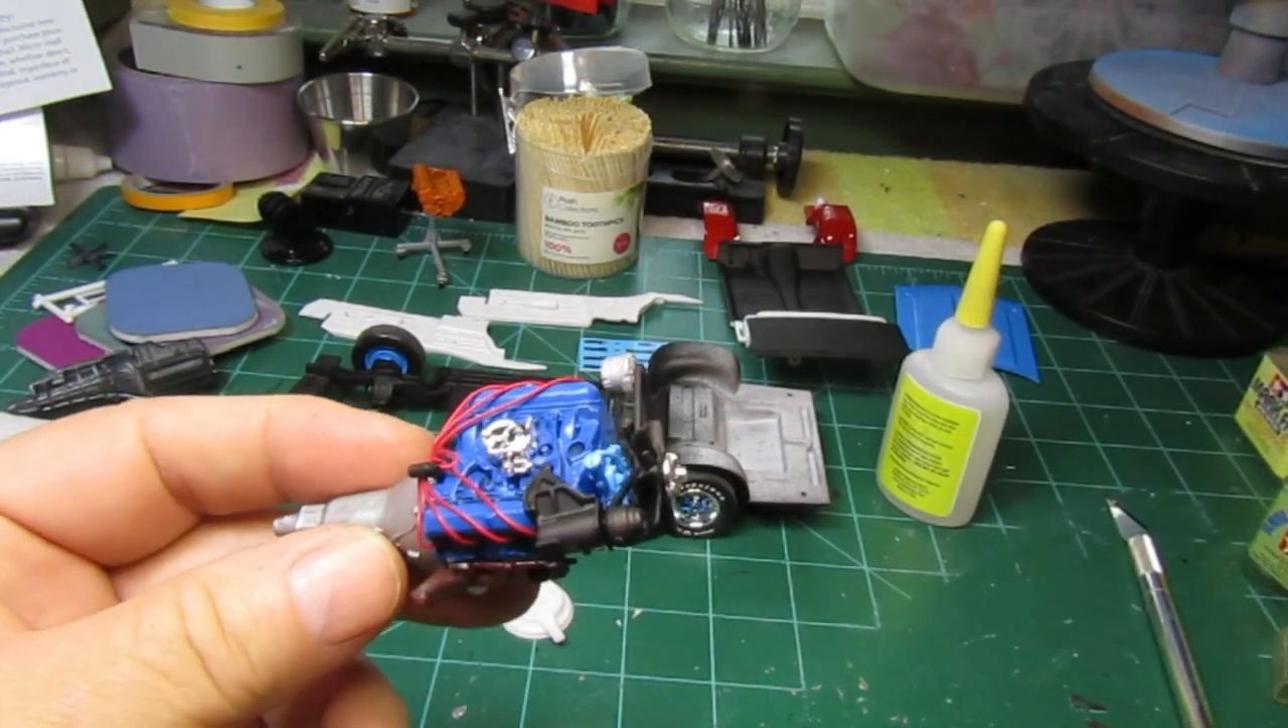So we've got the wires all done up on the motor.